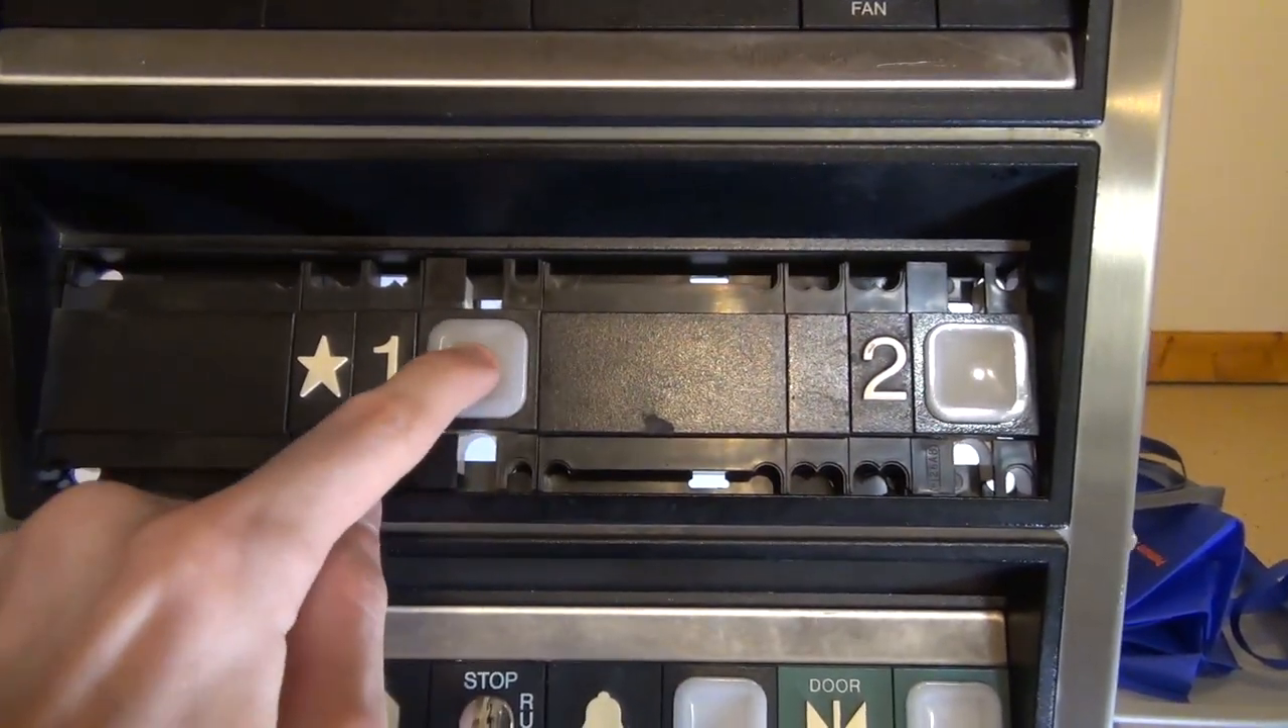So after everything falling out on me, the new button has been installed.